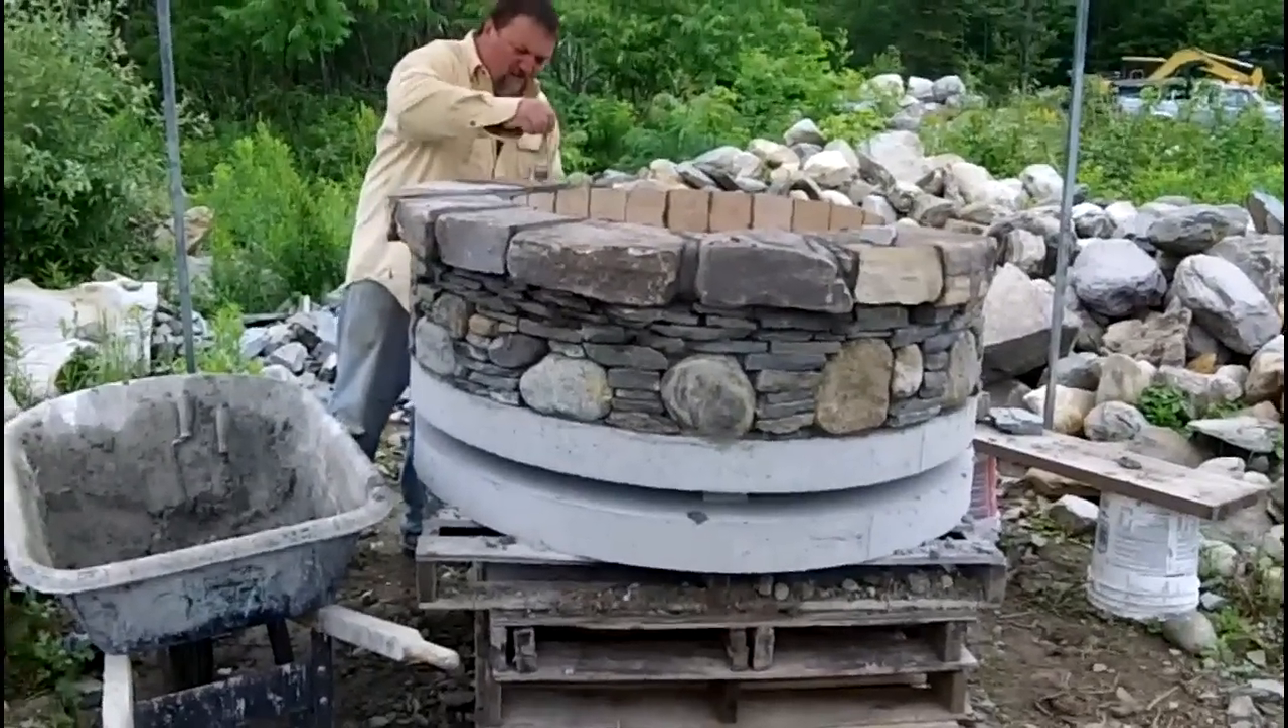So these are our irregular fieldstone caps that we have cut and put into place.